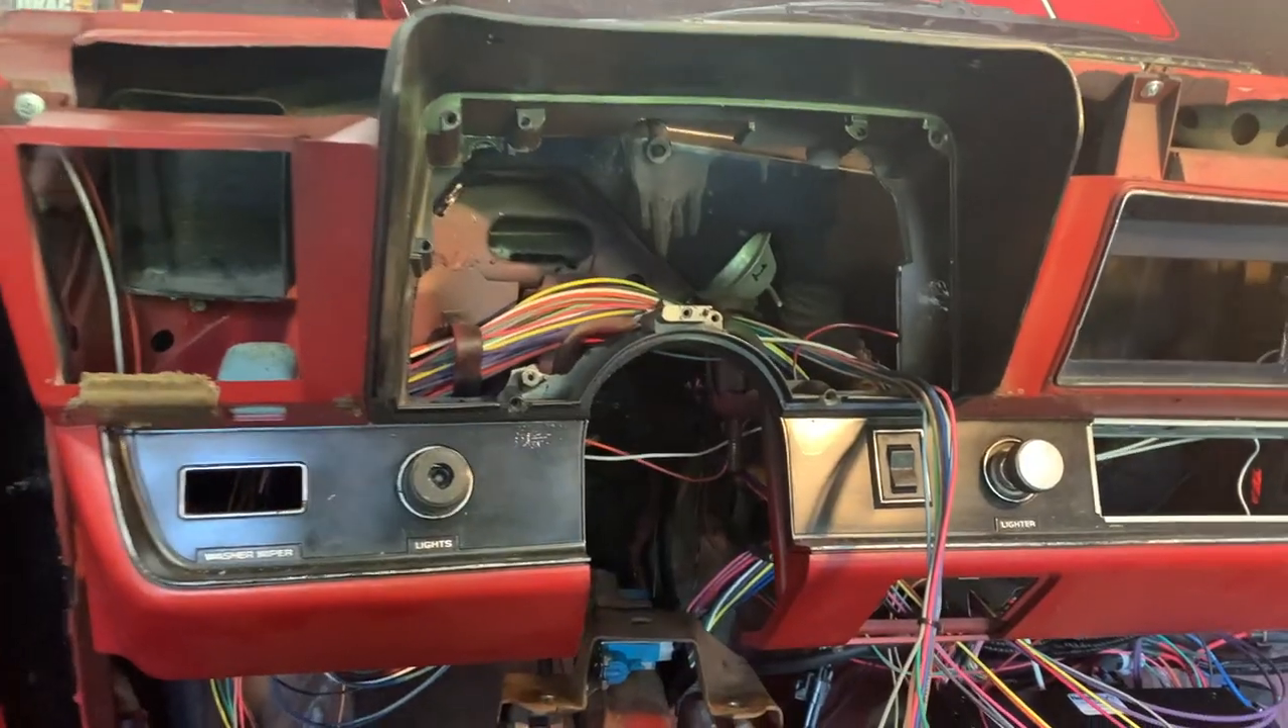We're making some progress i got the main part of the dash in.